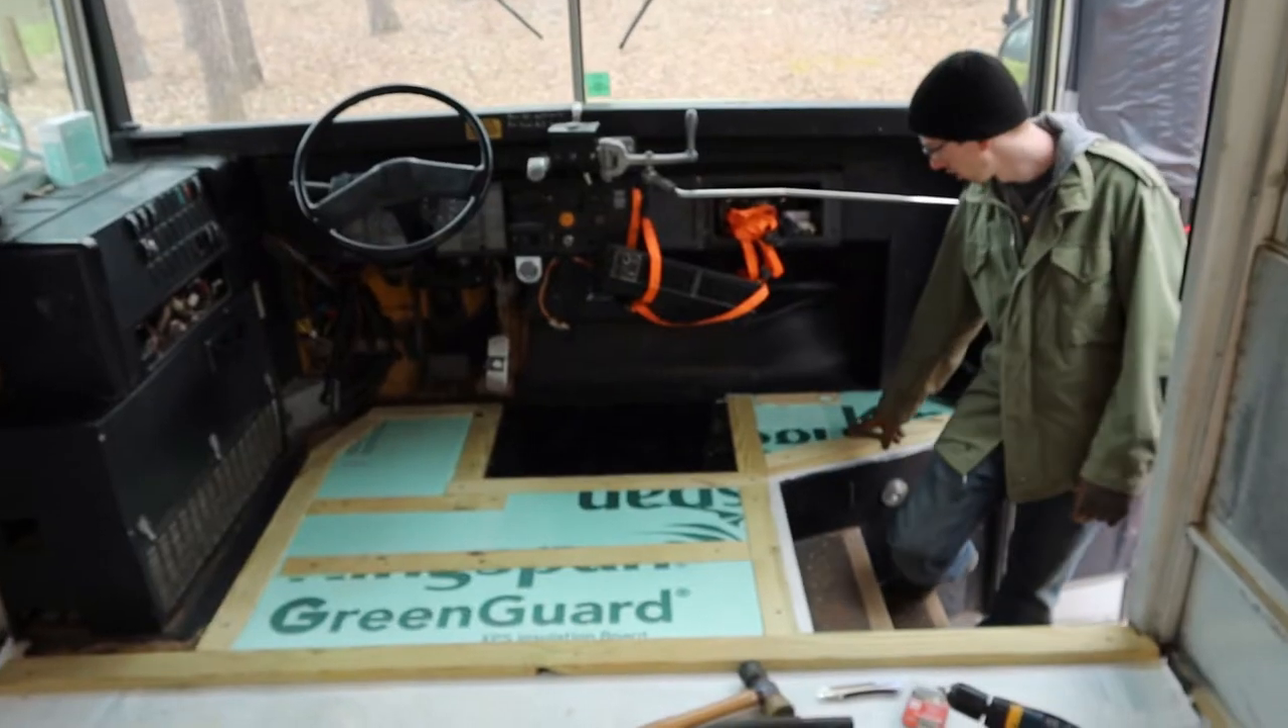And then we cut our first board of insulation and filled in the gaps.